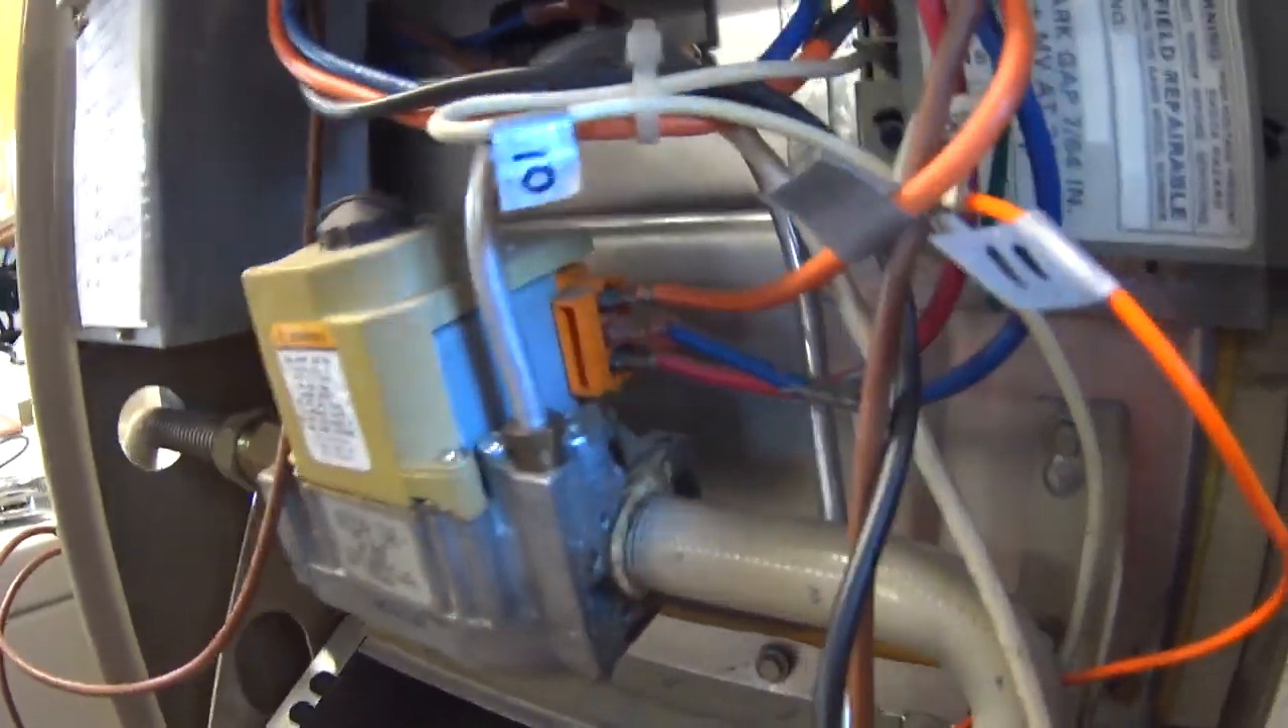Okay, there are three wires attached to this gas valve that are going to have to come off.